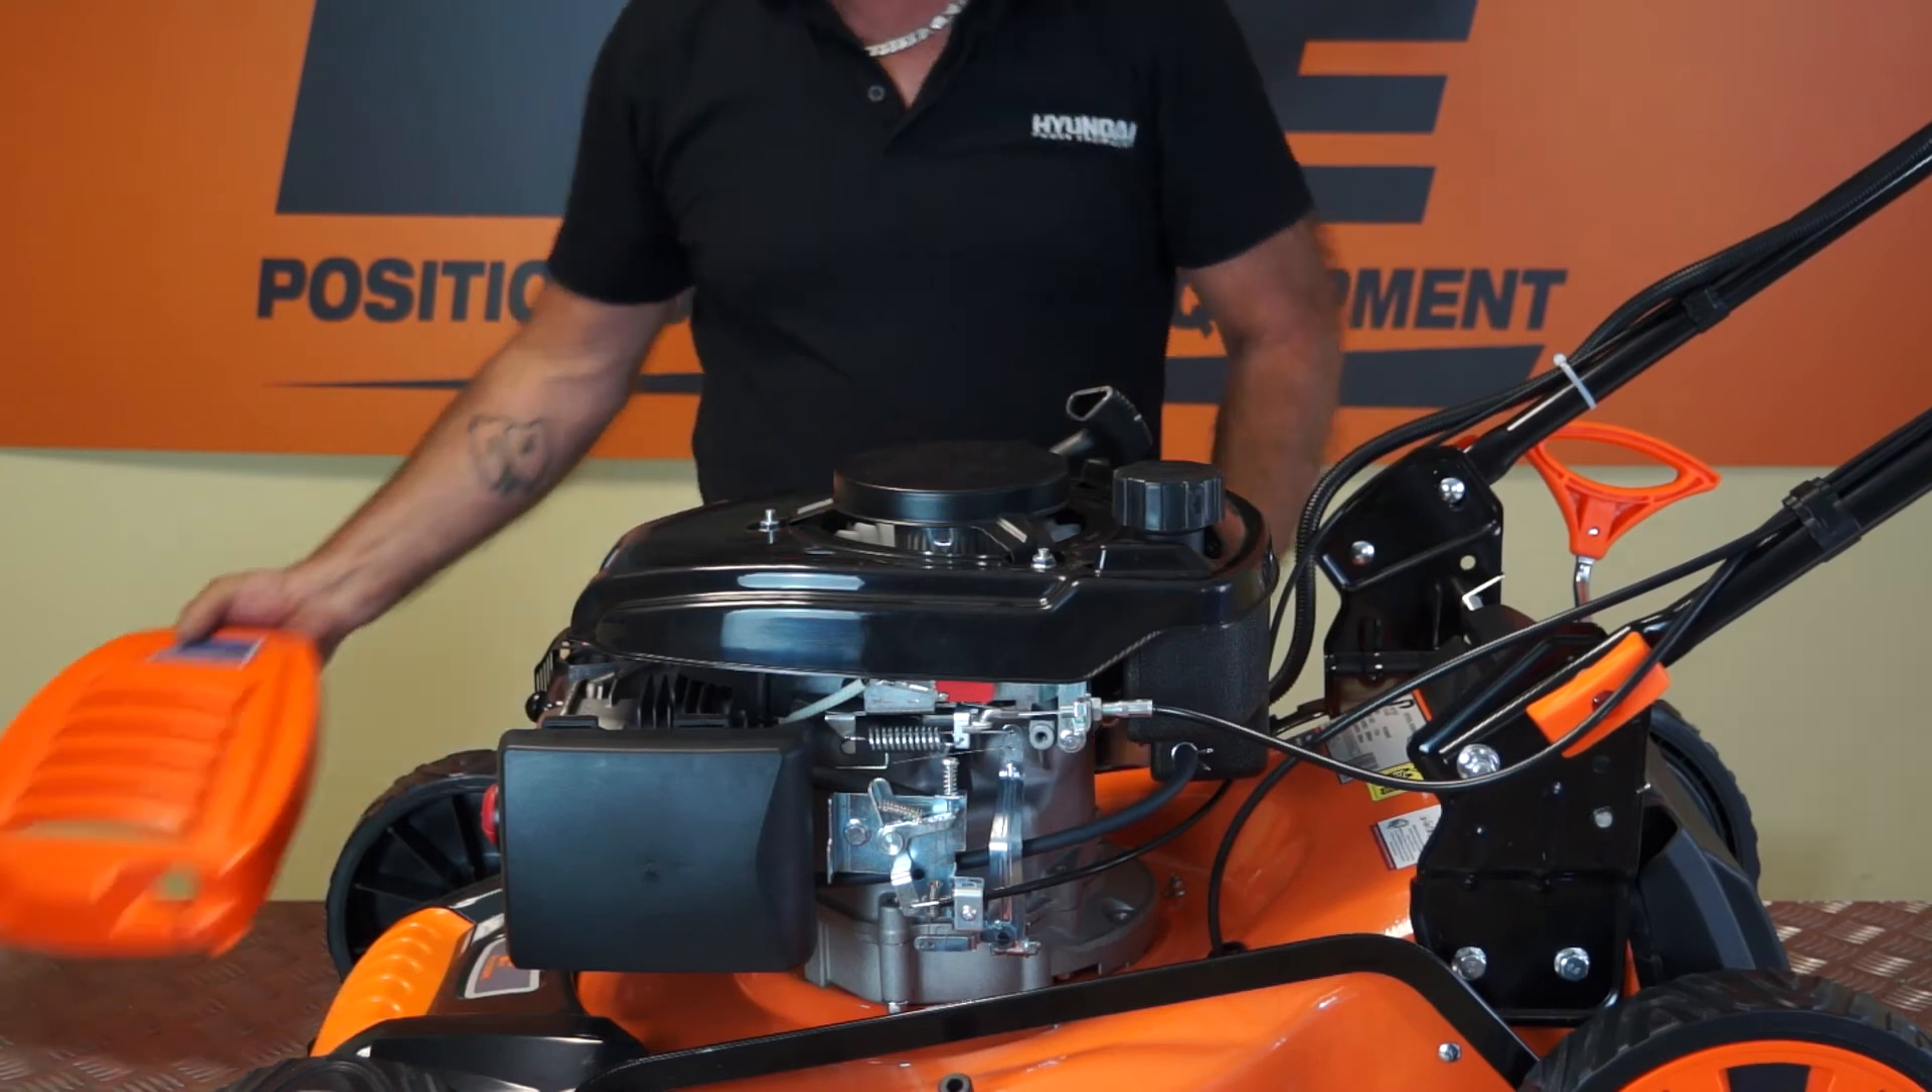And that's the plastic cover removed.